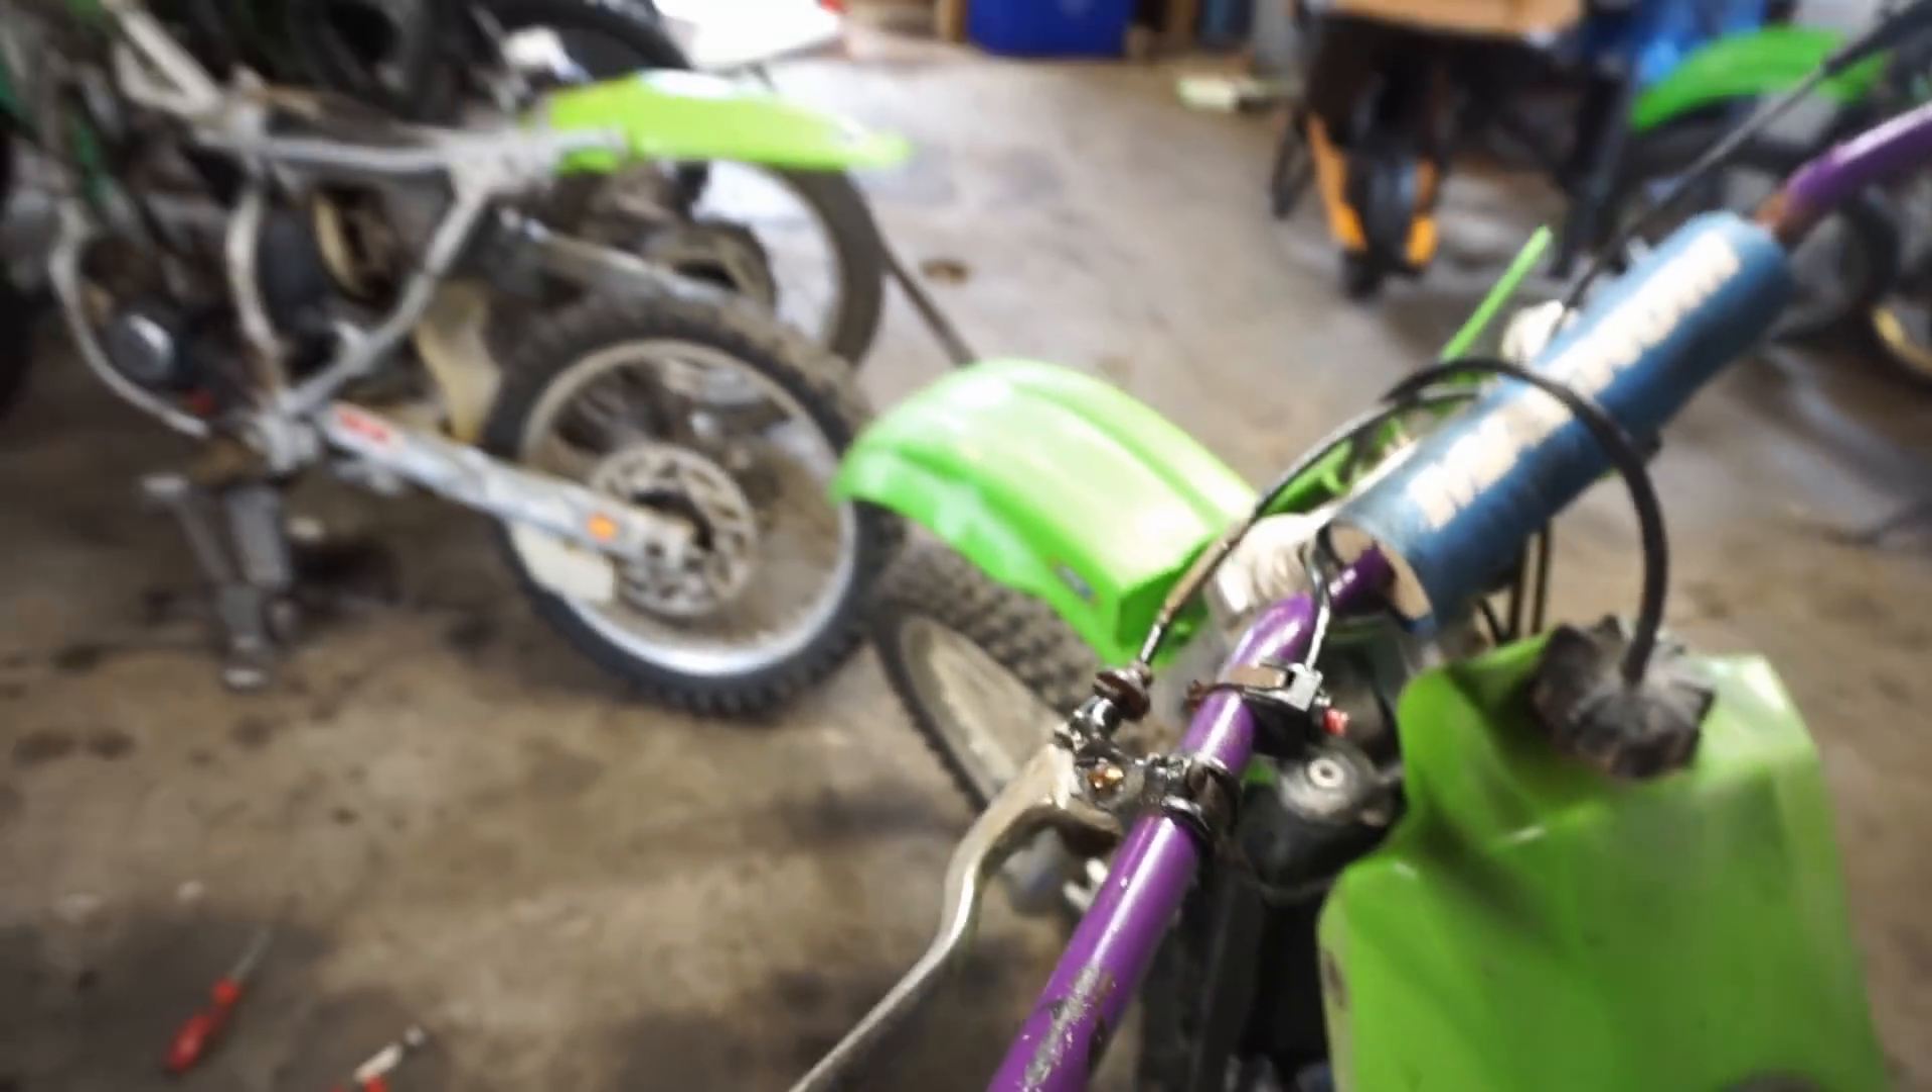So I might have to order up a new clutch cable. But the clutch perch and lever is on. Let's take a look at the carburetor next.